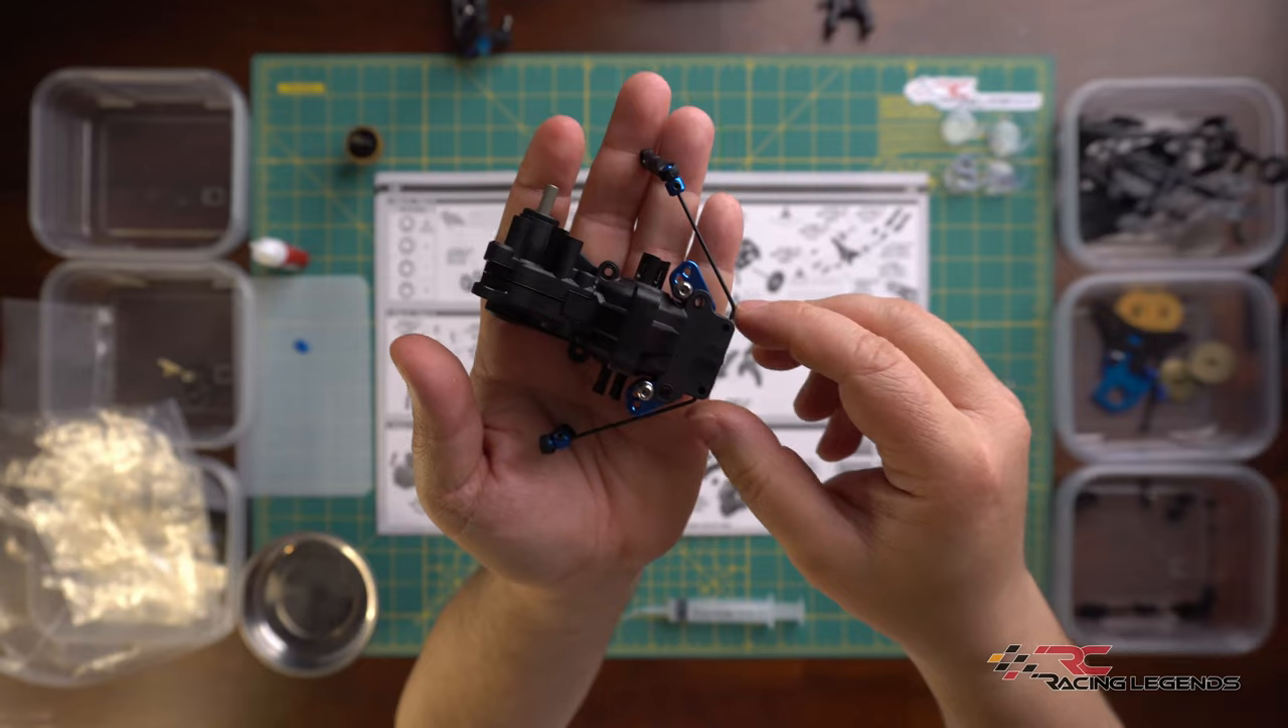All right and there we are rear anti-roll bar installed along with its end links and the laid down gear box top along with the differential and its inserts are now done.